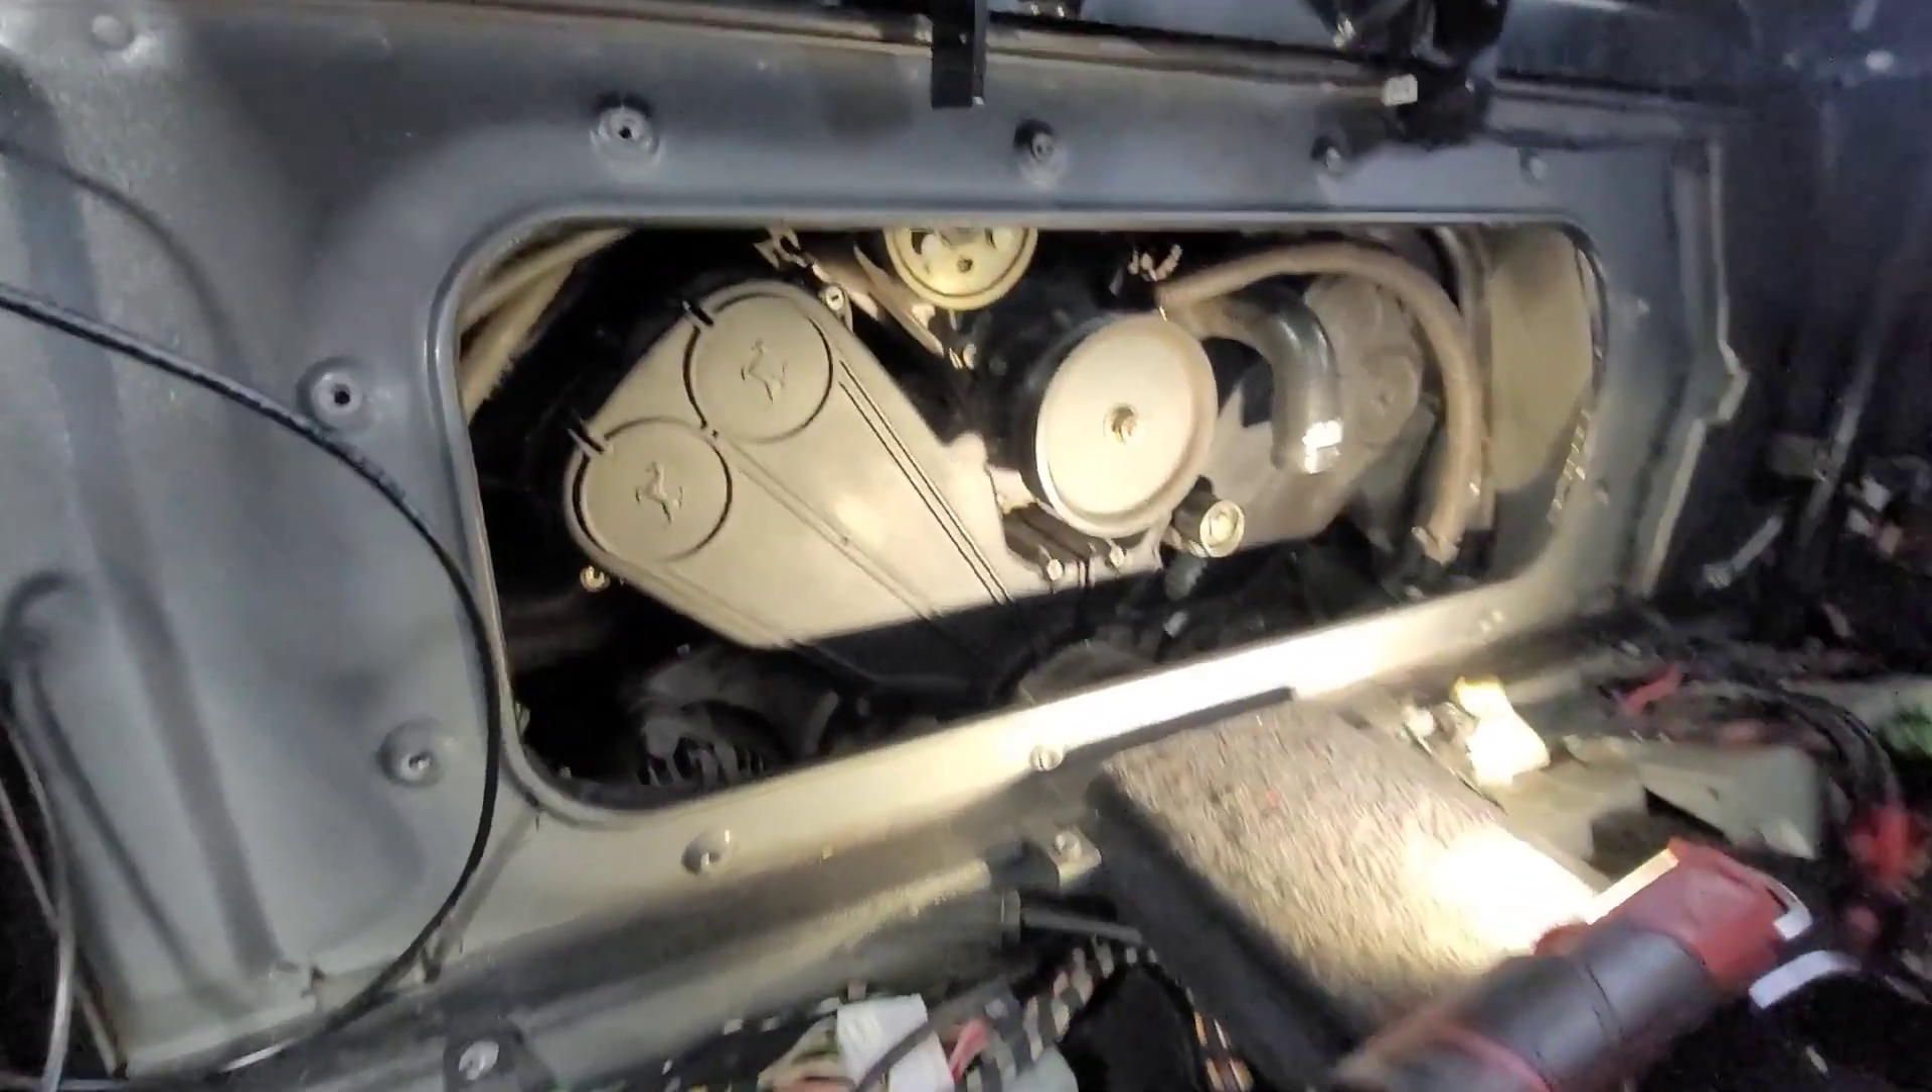Okay, we've installed the cover for the timing belts.